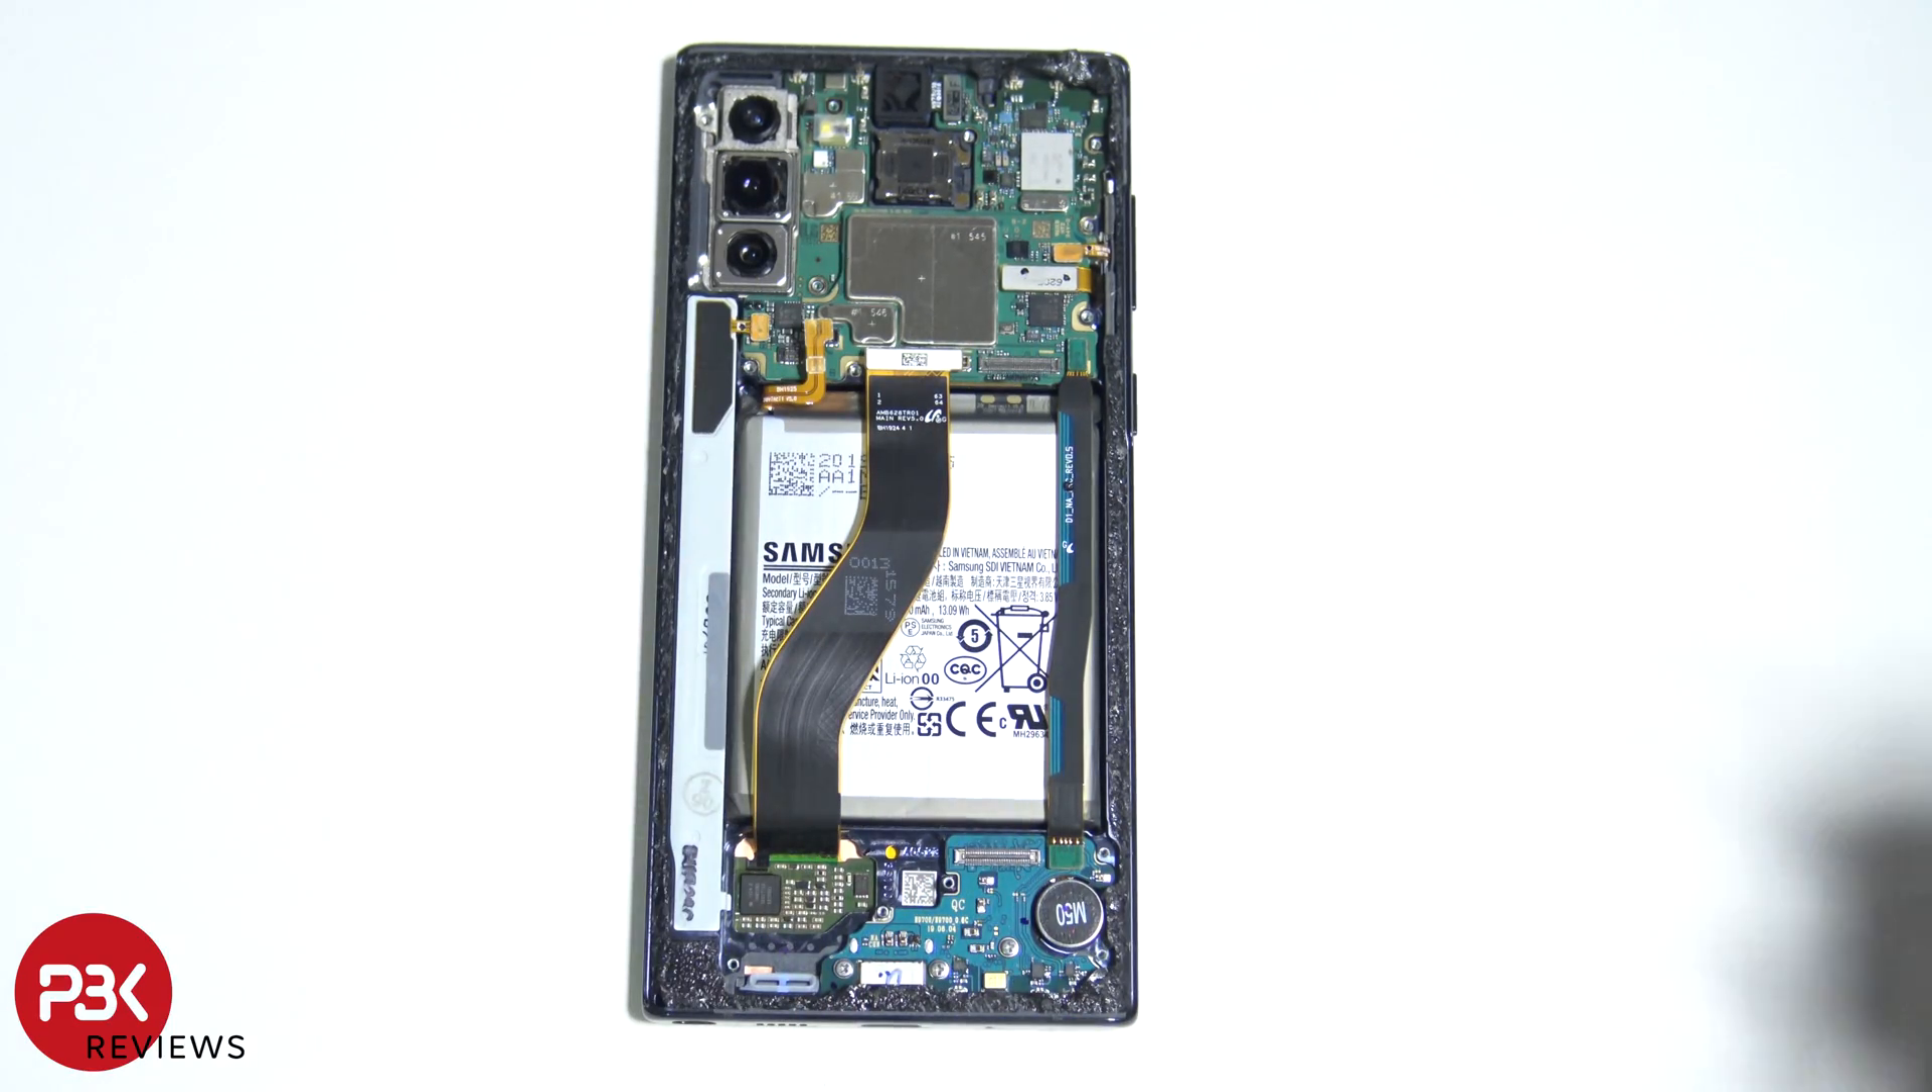We got one more cable to remove that runs from the top to bottom.